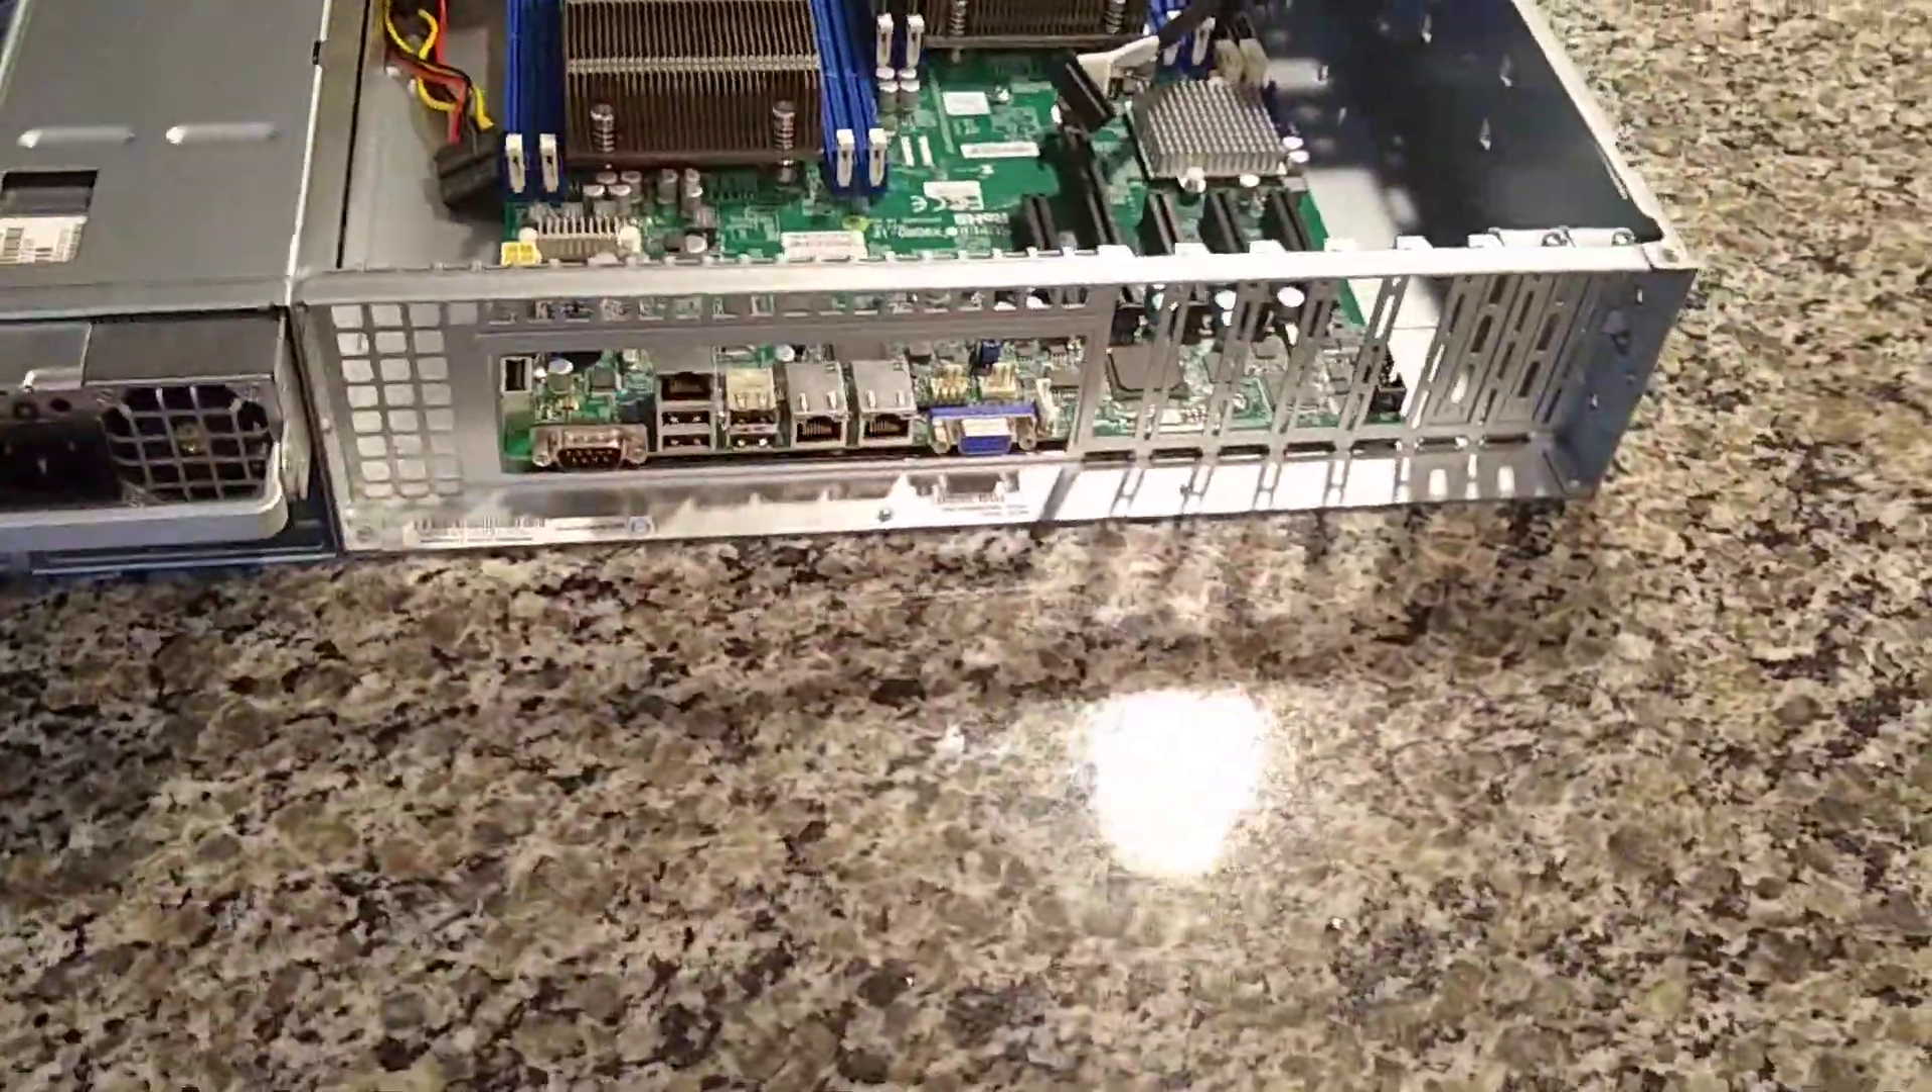I'm still missing the I .O. shield.